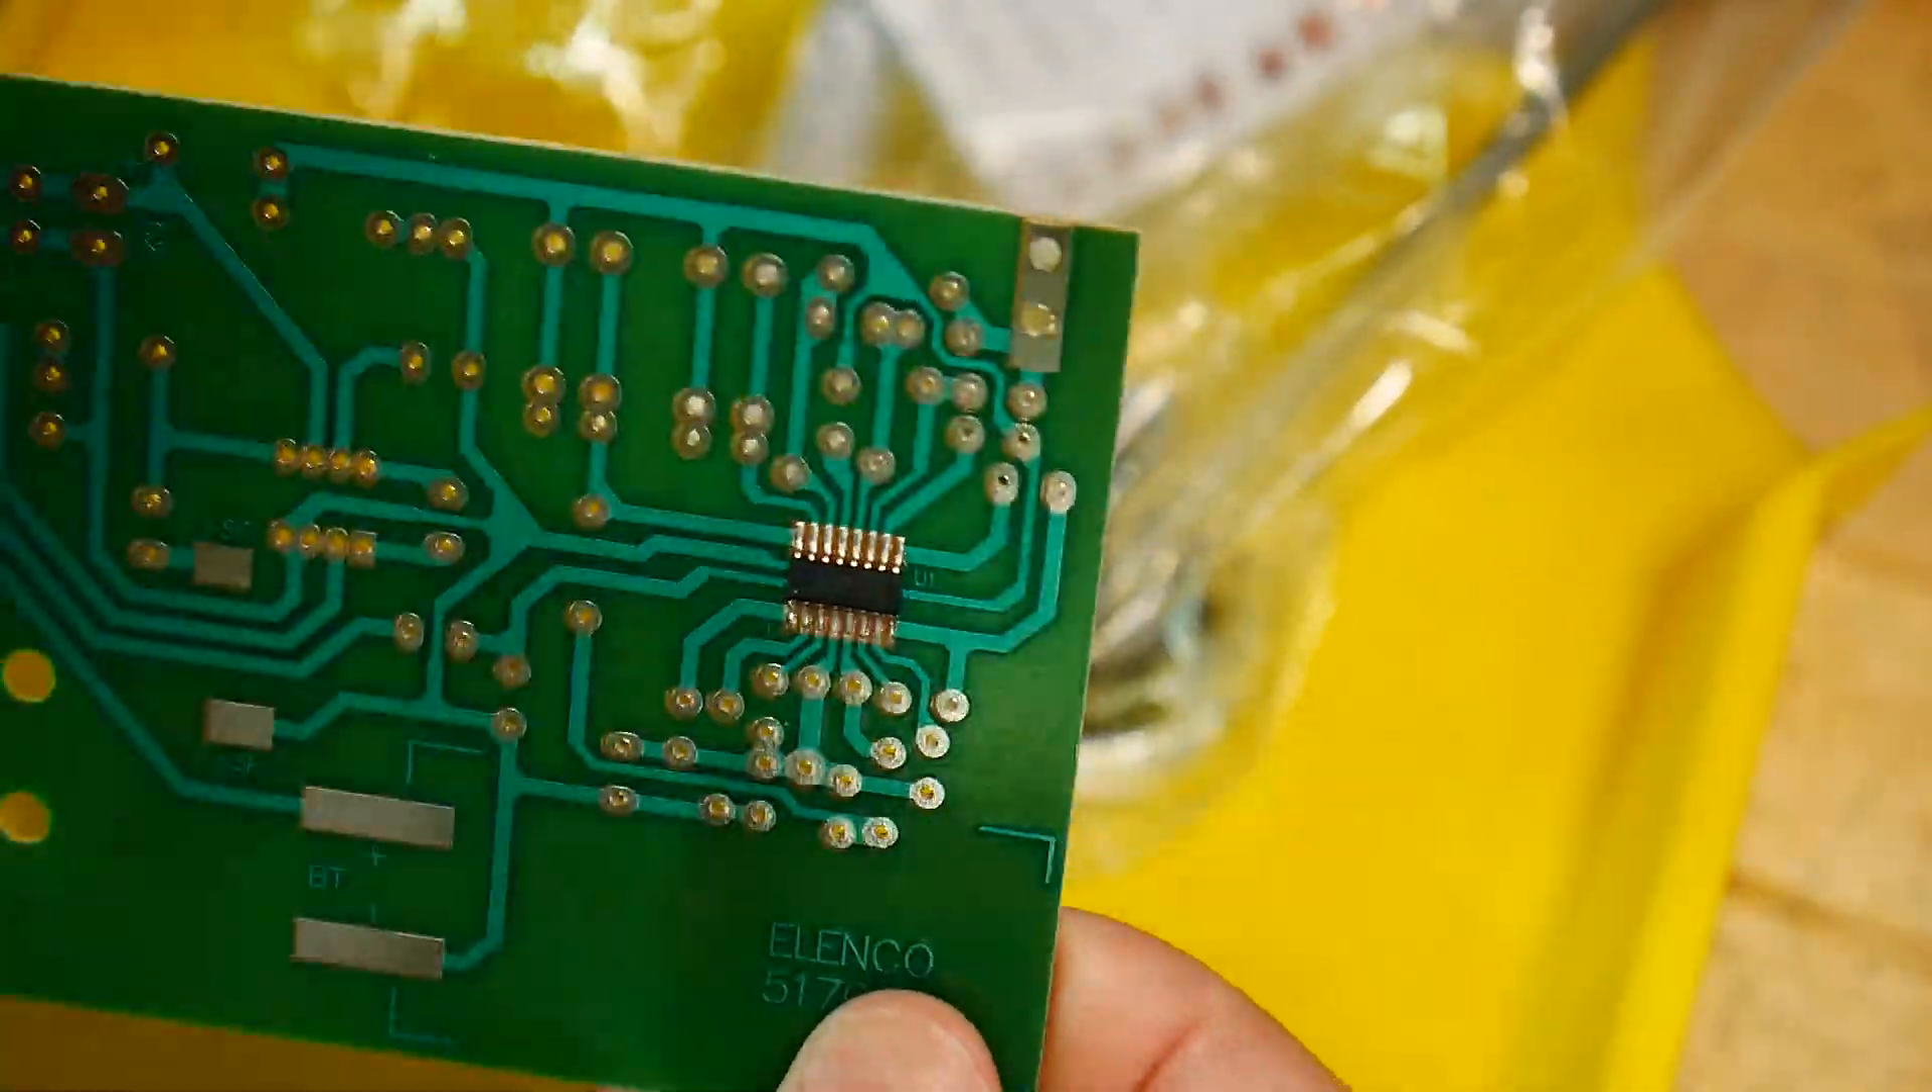So there's one surface mount part that's already loaded on the board, so that's our FM radio.